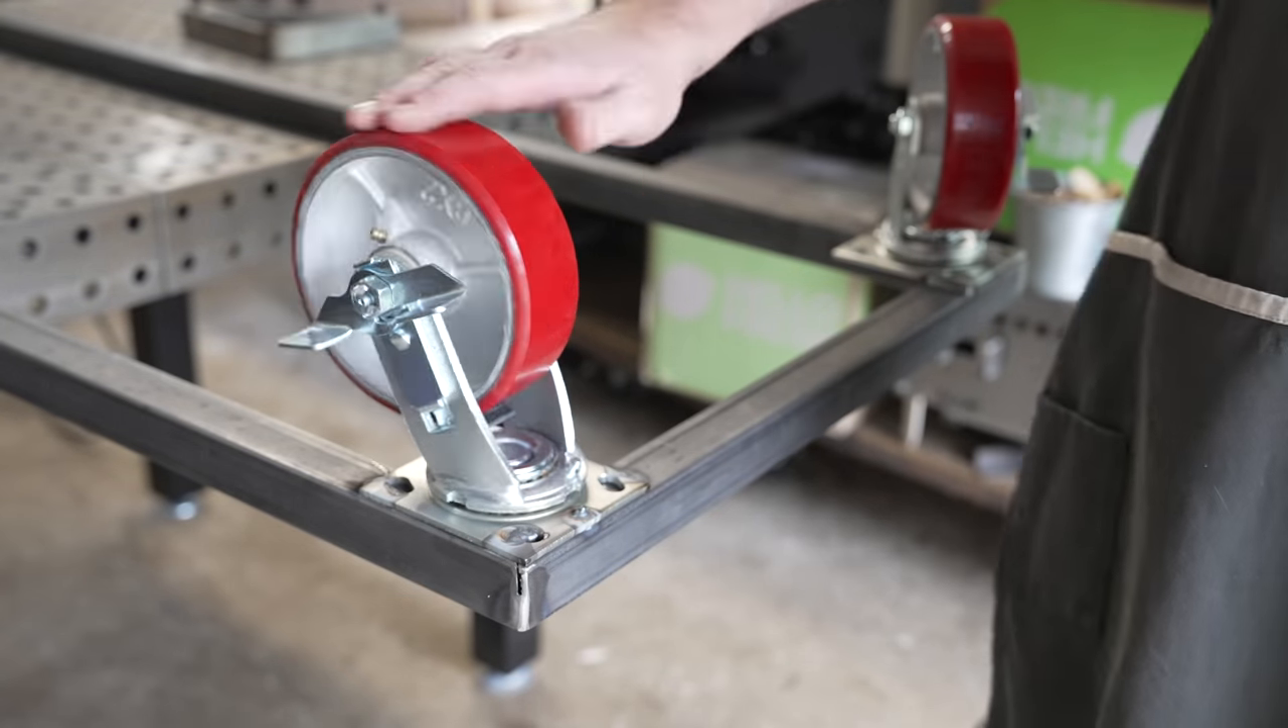So as you can see I threw some casters on these are some heavy duty six inch casters and I highly recommend trying to find some heavy duty ones.